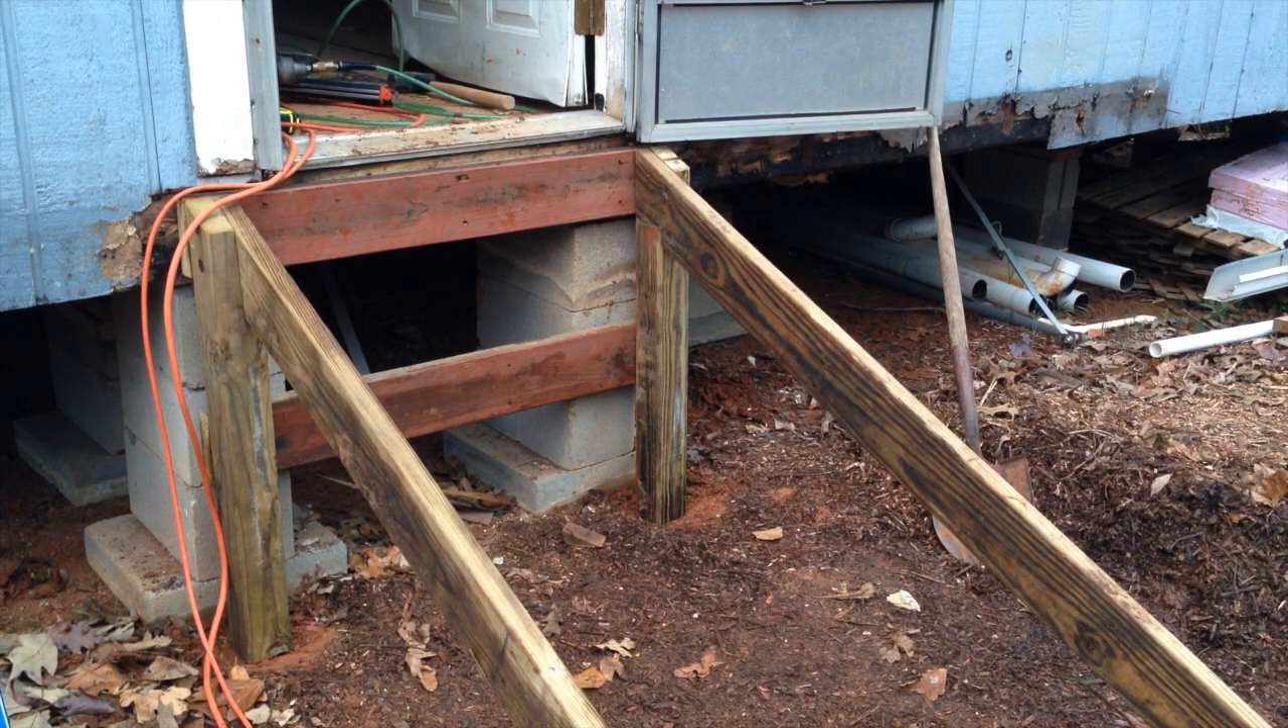Alright, so here's what we've got so far, we've got the two braces on the back that are connecting to the two posts, and connecting to those posts as well are the two diagonal 2x6s.